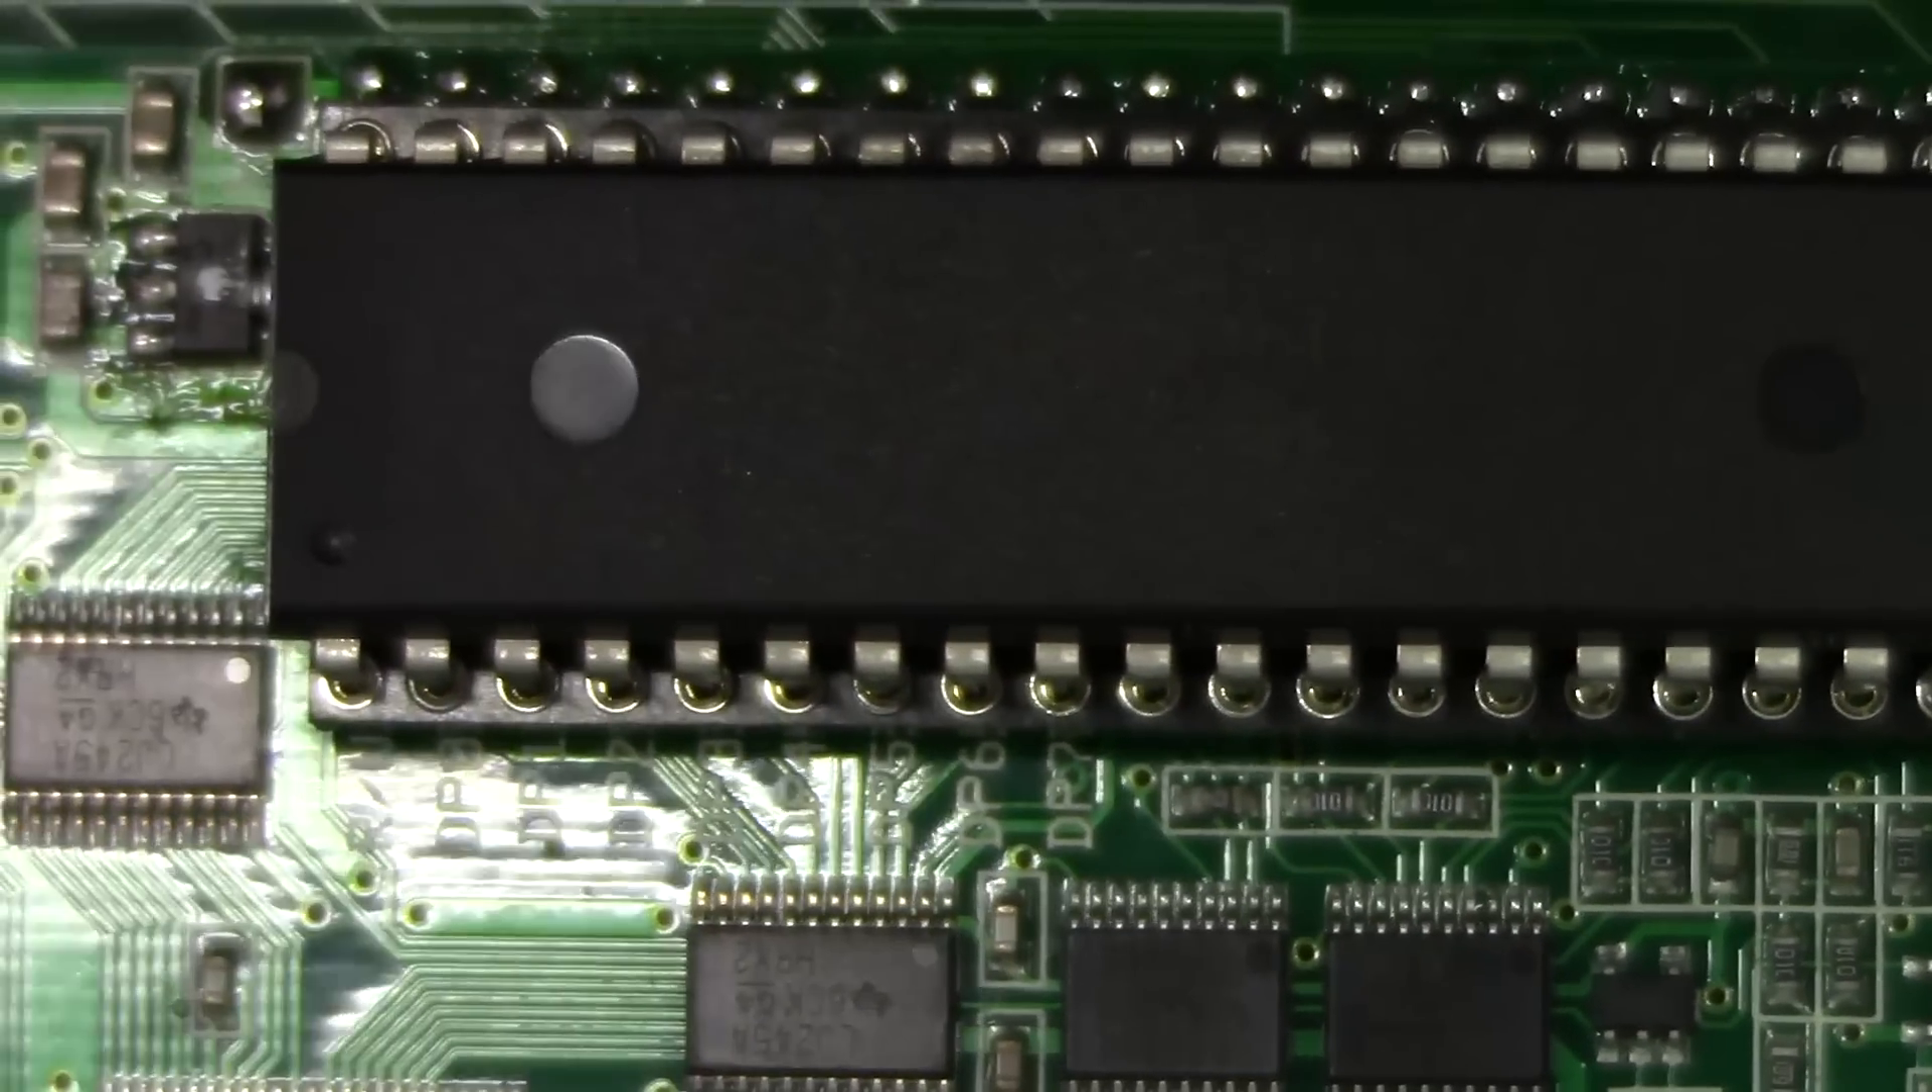And those pins are going into these very precise machine pin ports, which they all are.